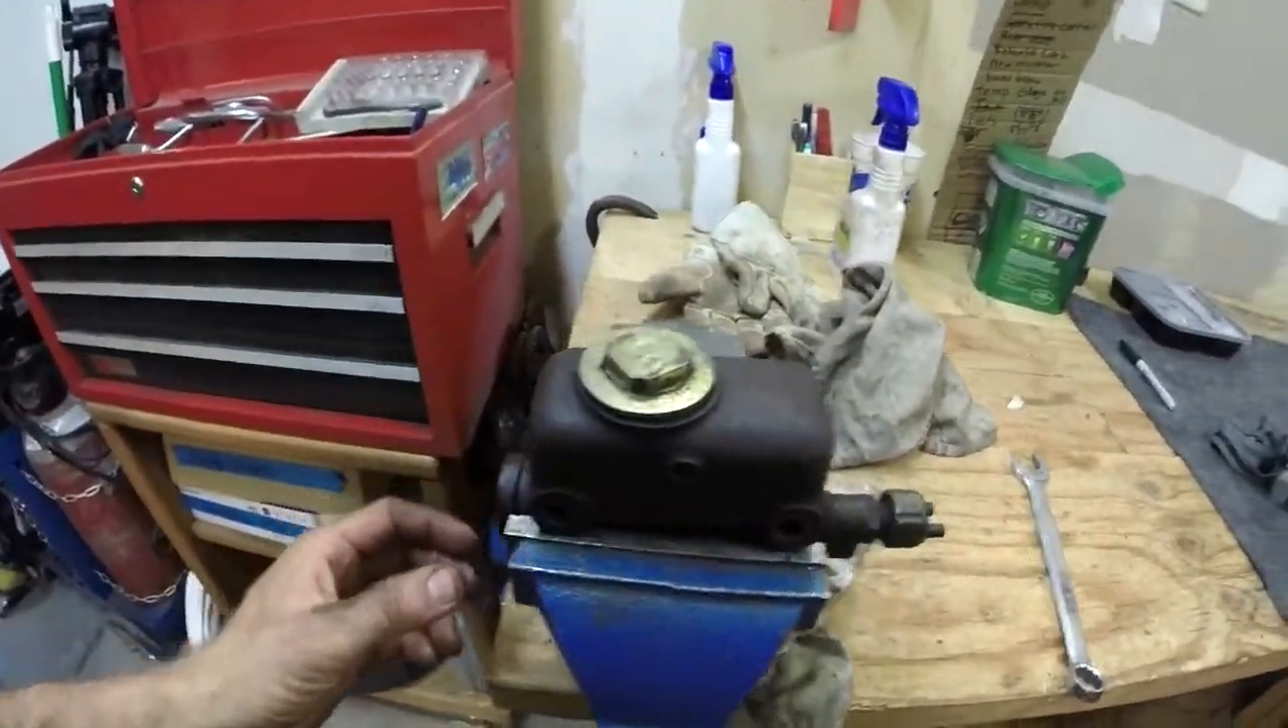Alright, I got the master cylinder off, and it was as much of a struggle as I thought it would be.